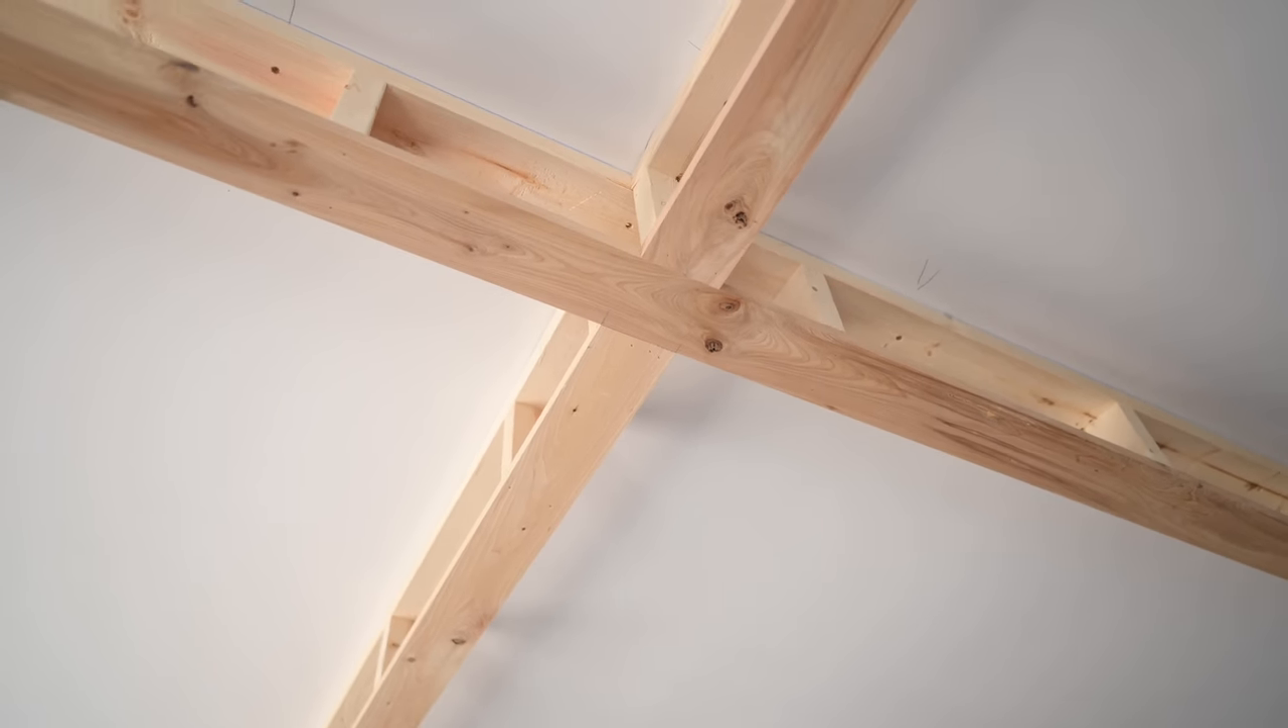You can see our flush joint here where these two beams intersect it looks really clean.